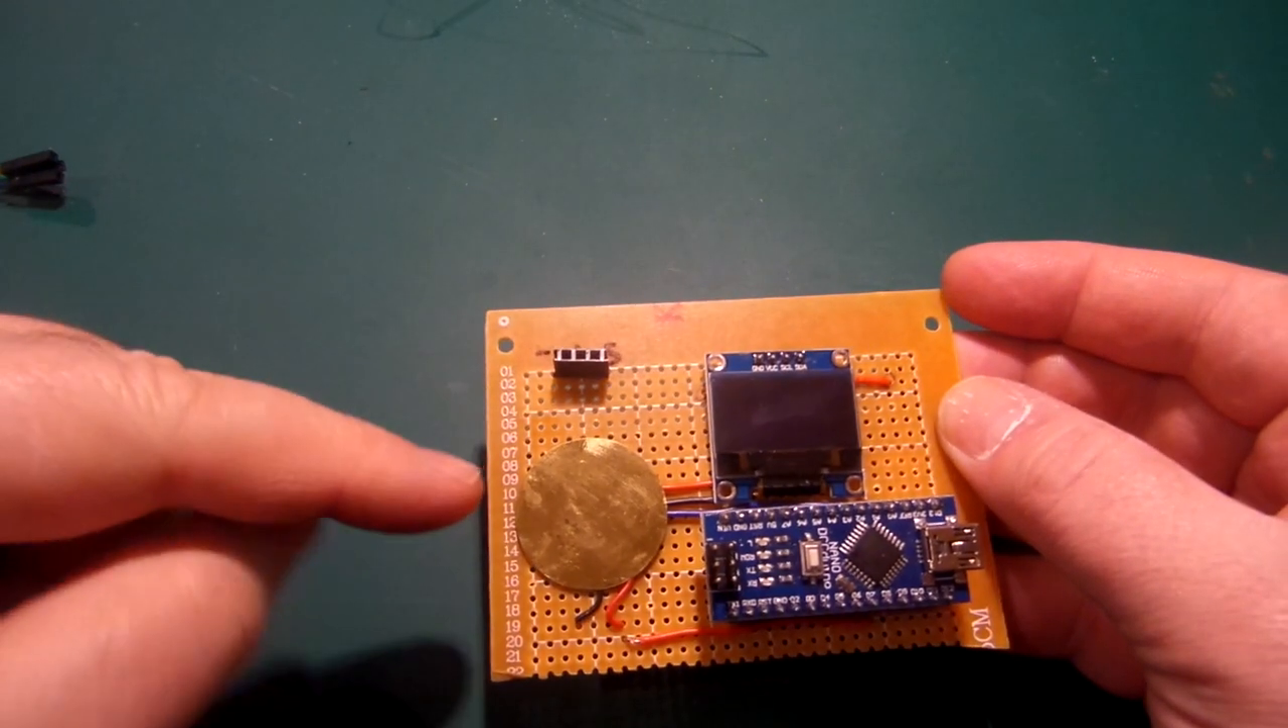I've actually hot glued the little Piezo sounder onto the board as well.